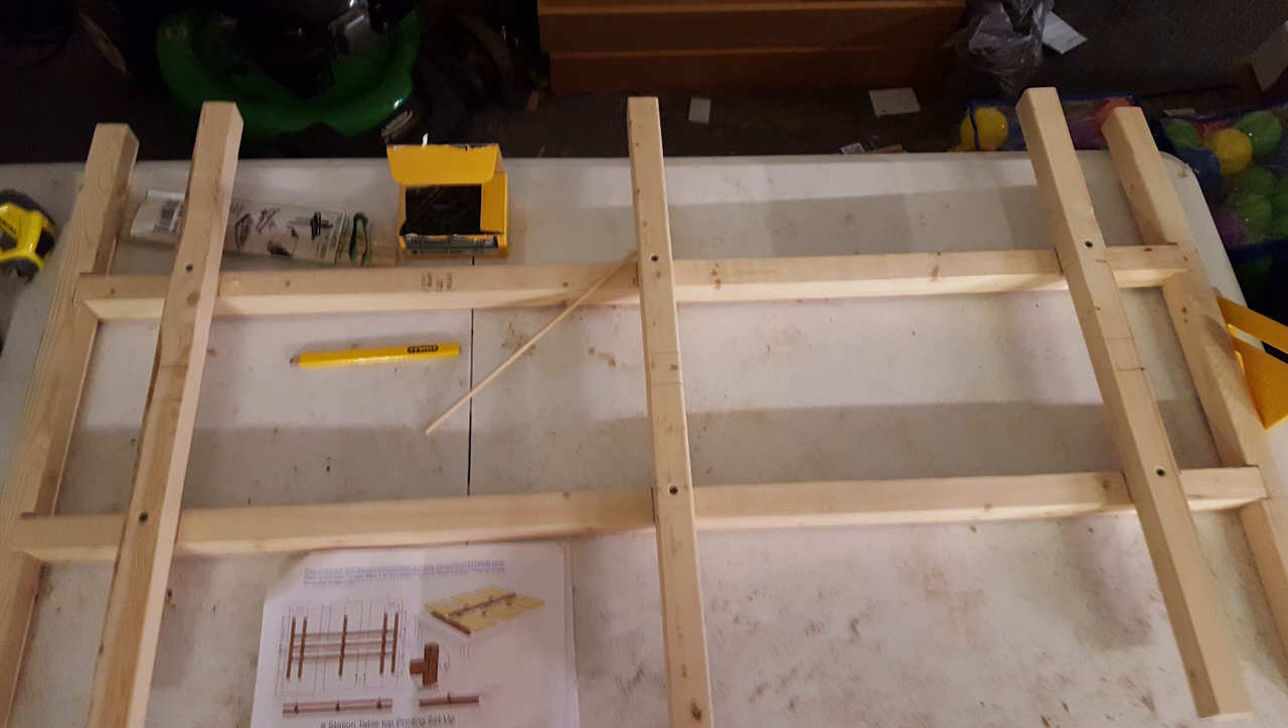As of right now, you should have the base of your table created.